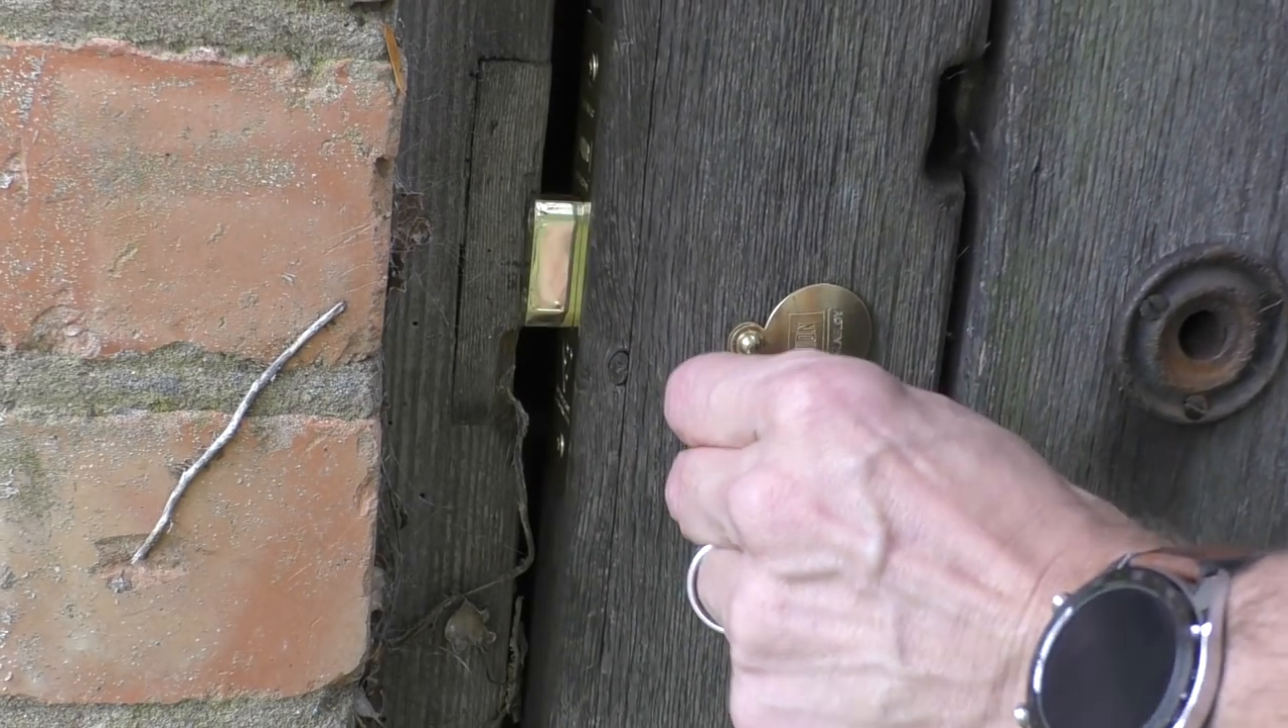What's not ideal here is the gap between the door and the frame.